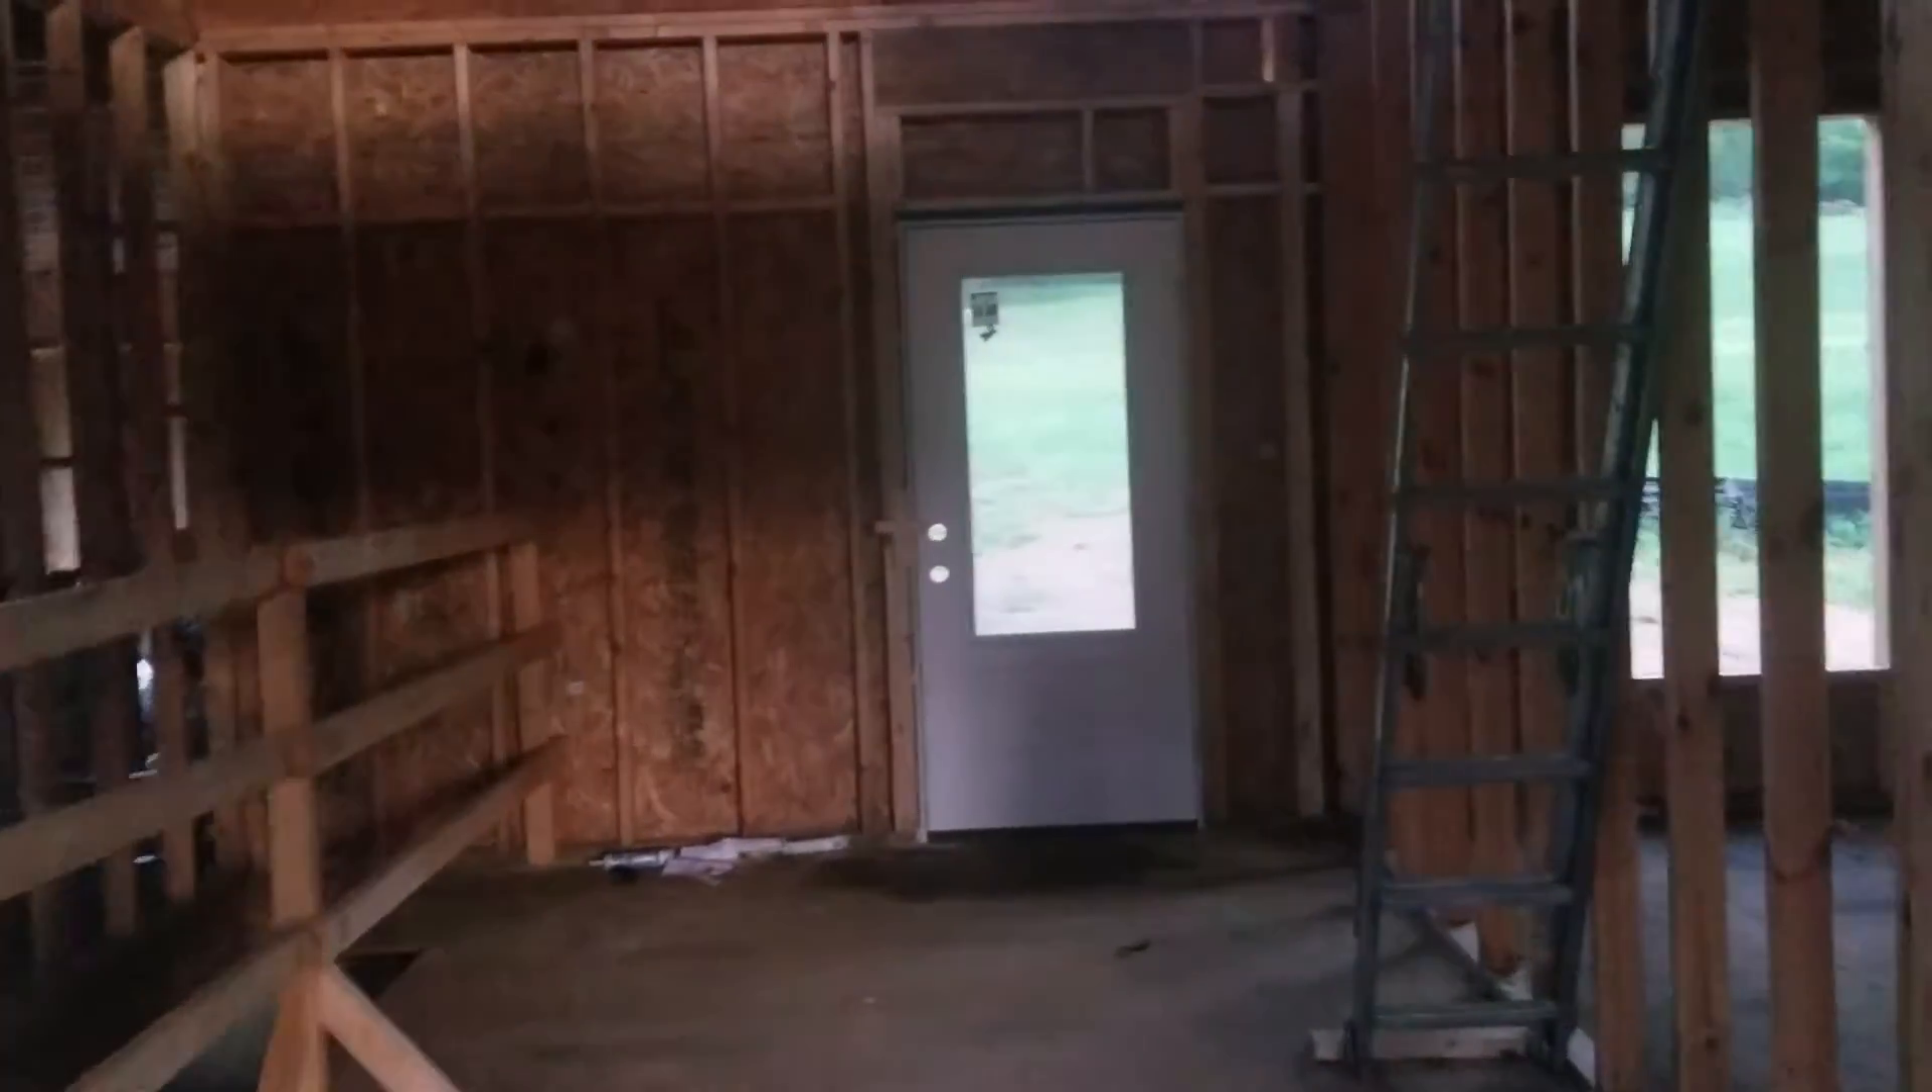Didn't install our door knobs yet. But that's okay. Exciting. And still waiting for HVAC to finish.